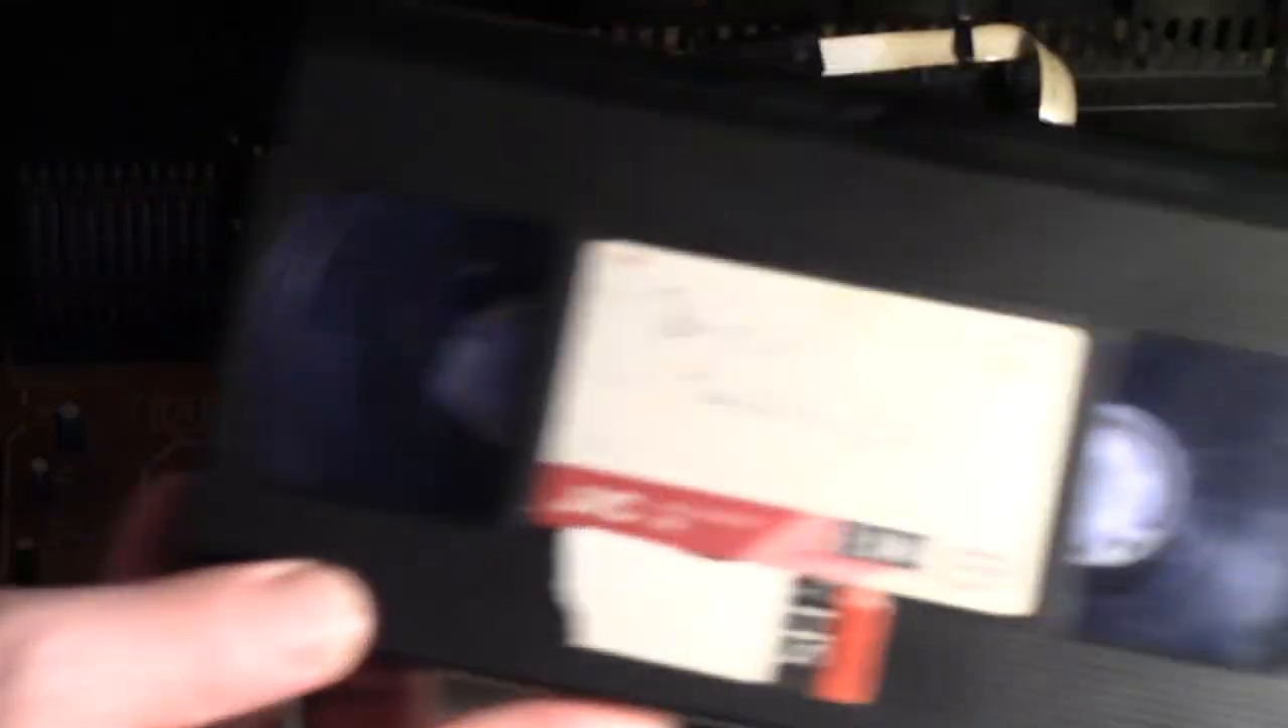Okay, I've managed to get the tape out.